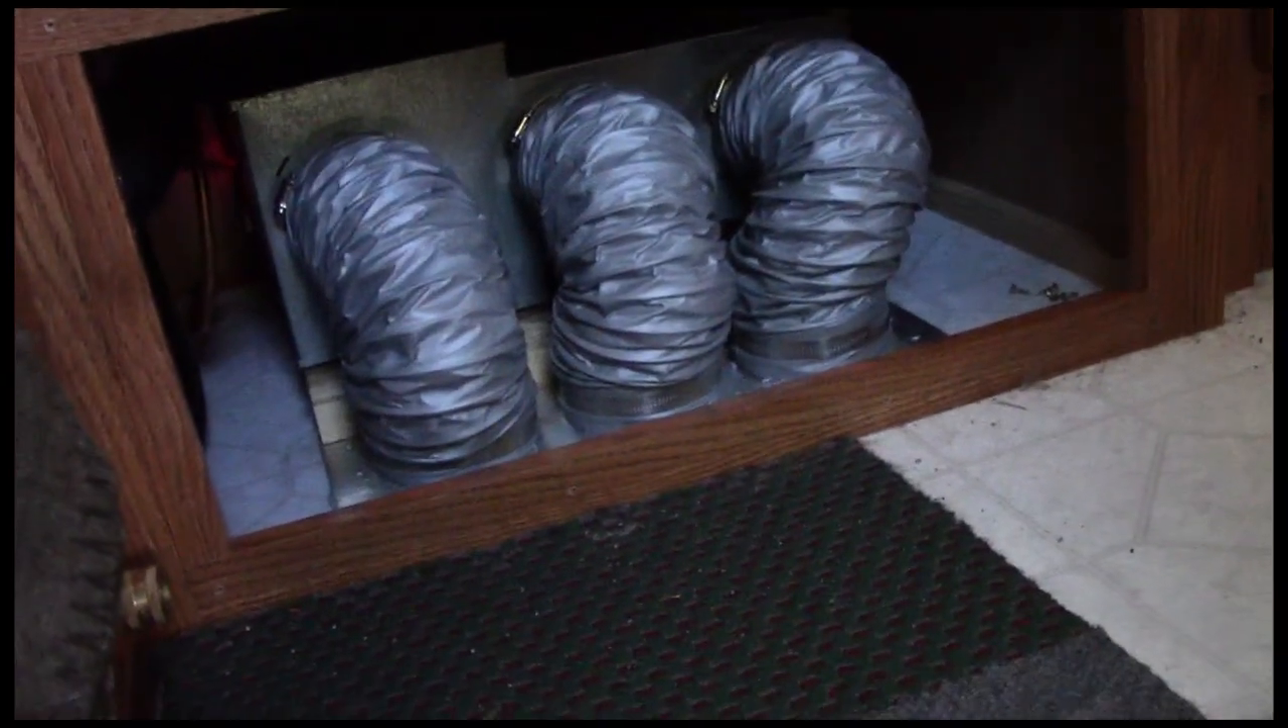There you go all the furnace ducts are hooked up.